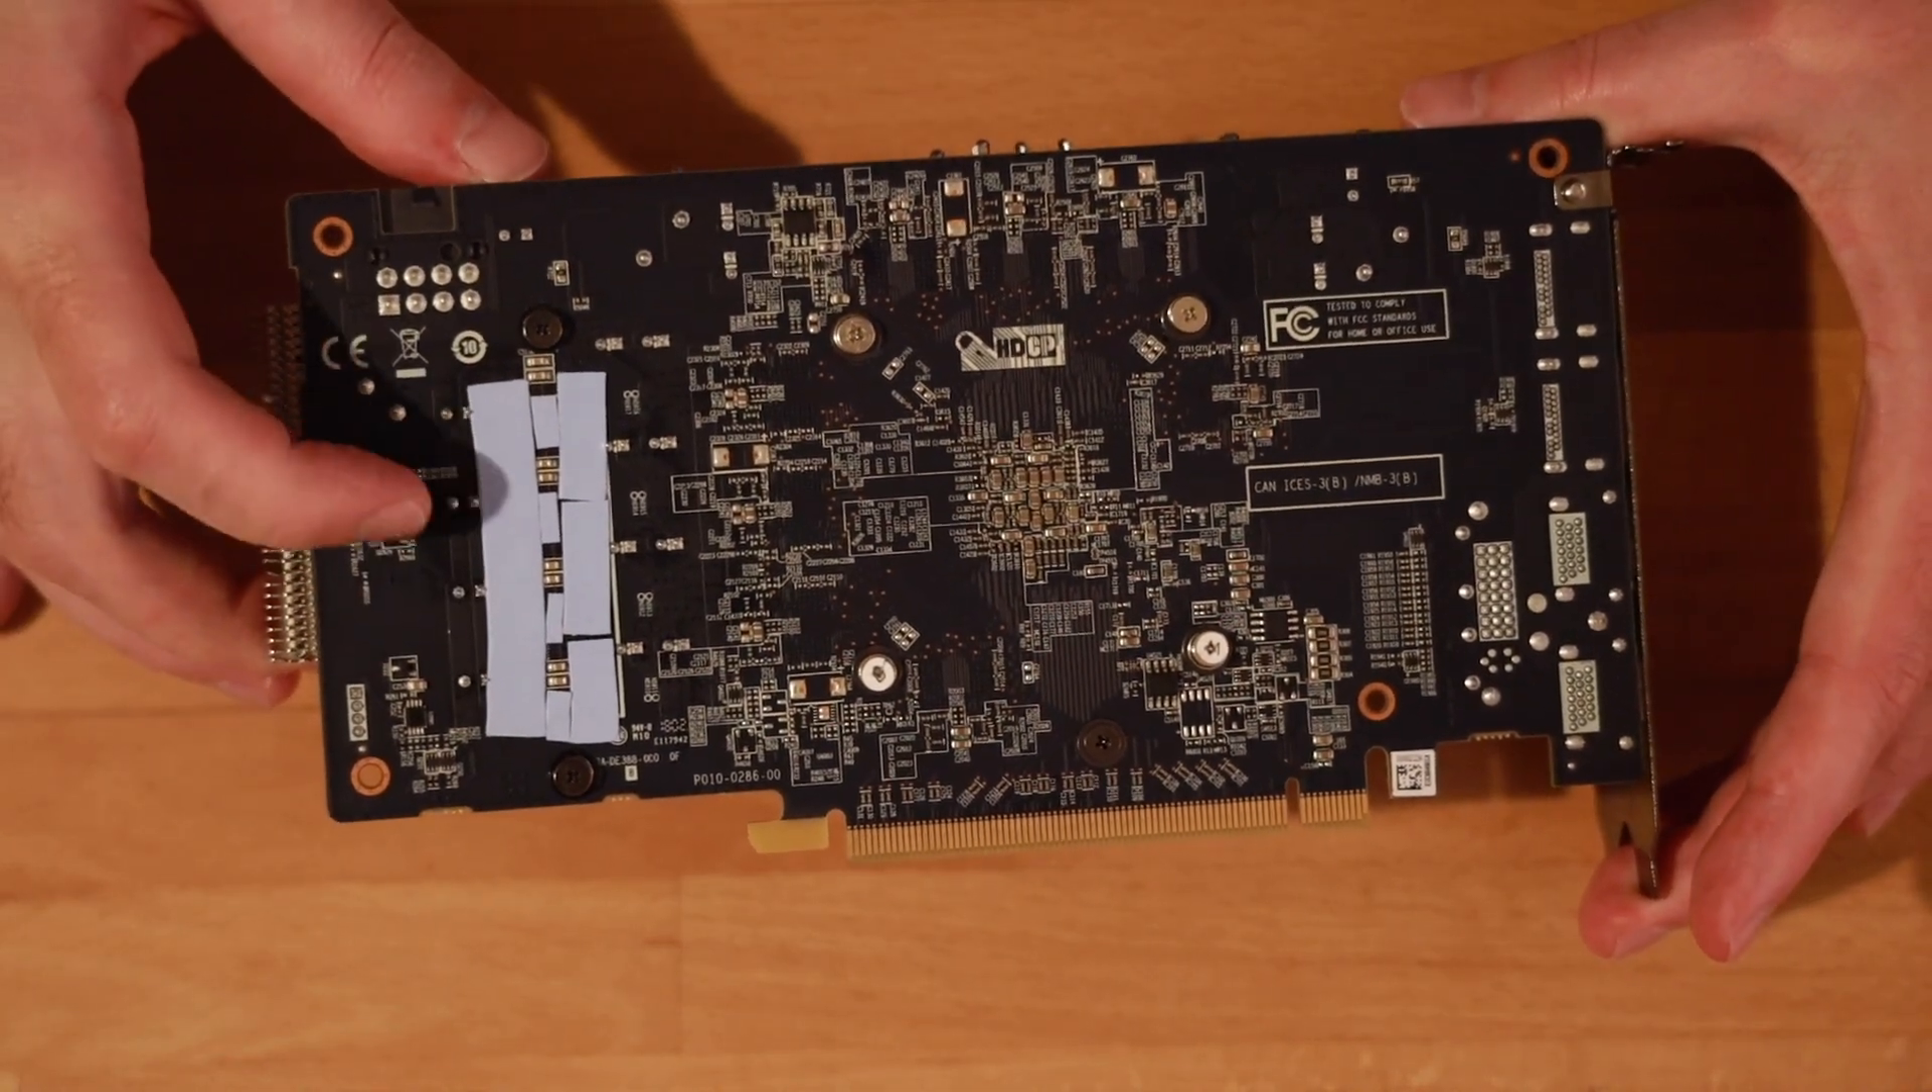And you can see i also applied some thermal pads on the back side where the vrms are because the vrms usually they get pretty warm.